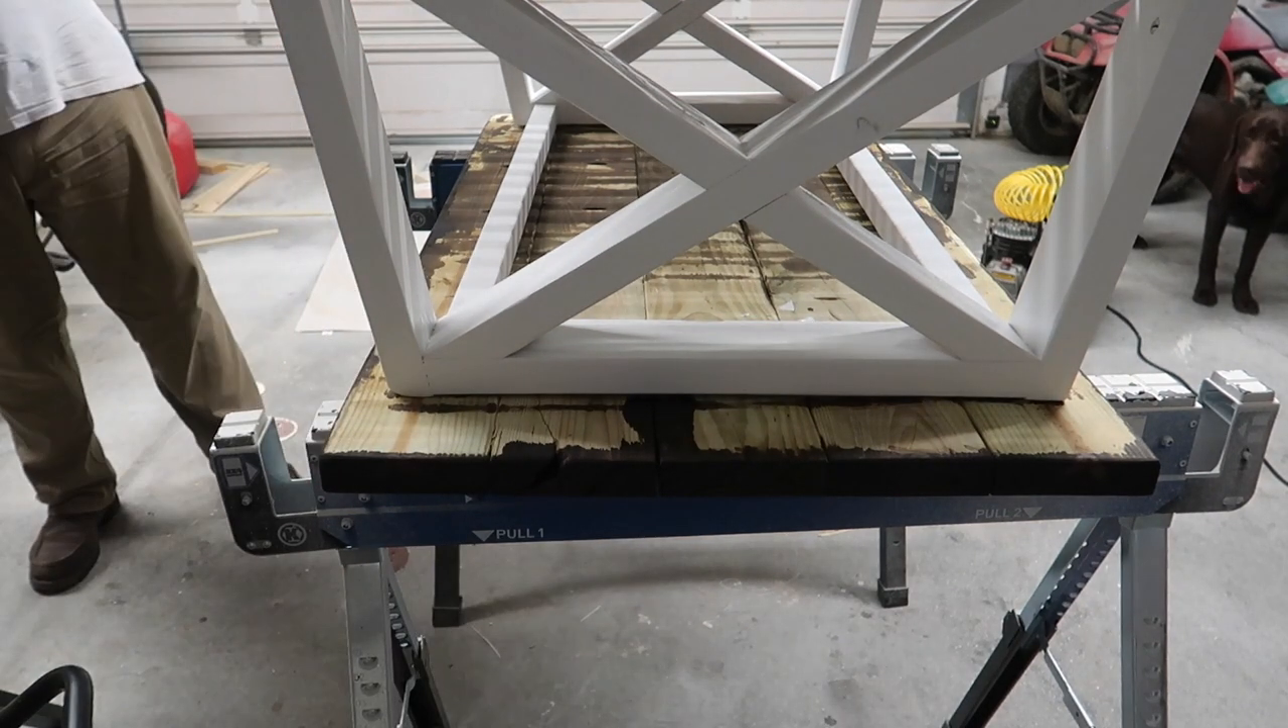Once I did that, I grabbed the skeleton and put it on top of the tabletop upside down as well.